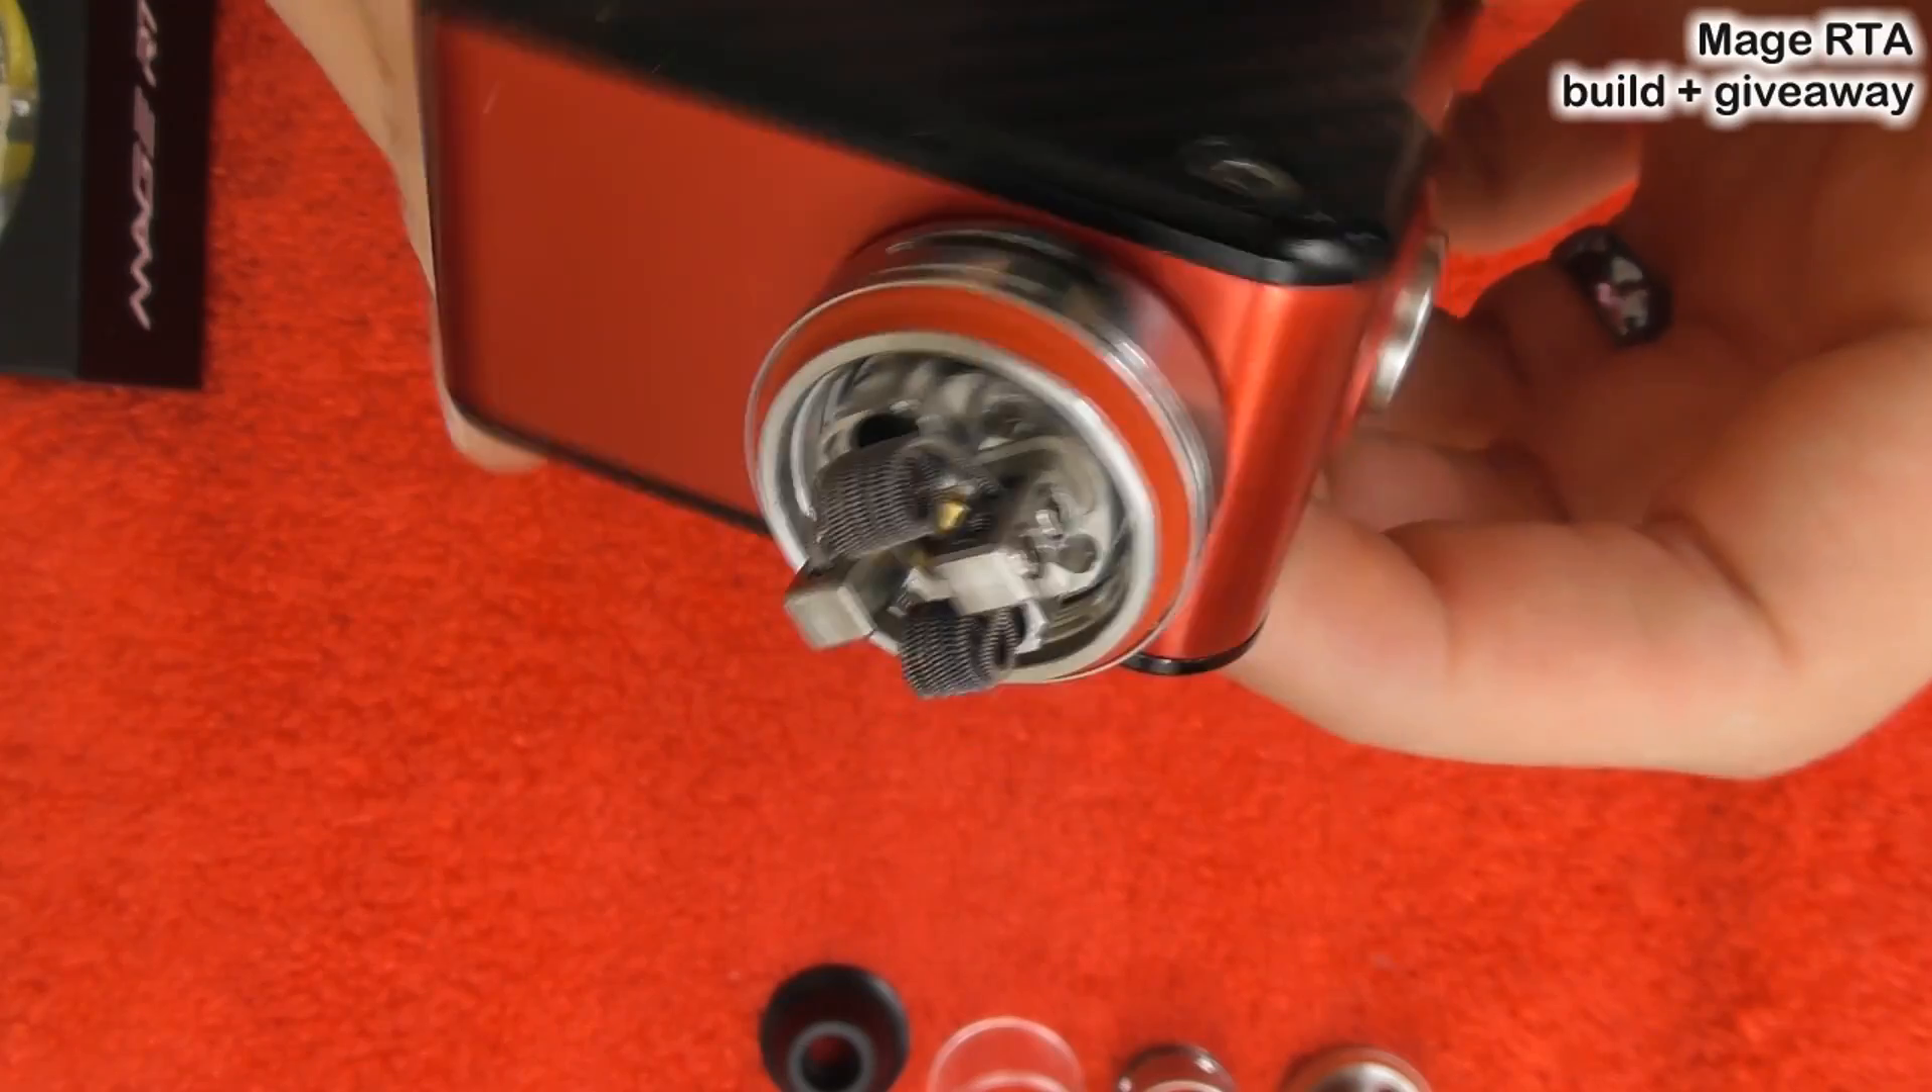So now we have the coils inserted into this deck. We've got our two, six wraps each side of this Ud claptons wire, around a three mil drill bit.